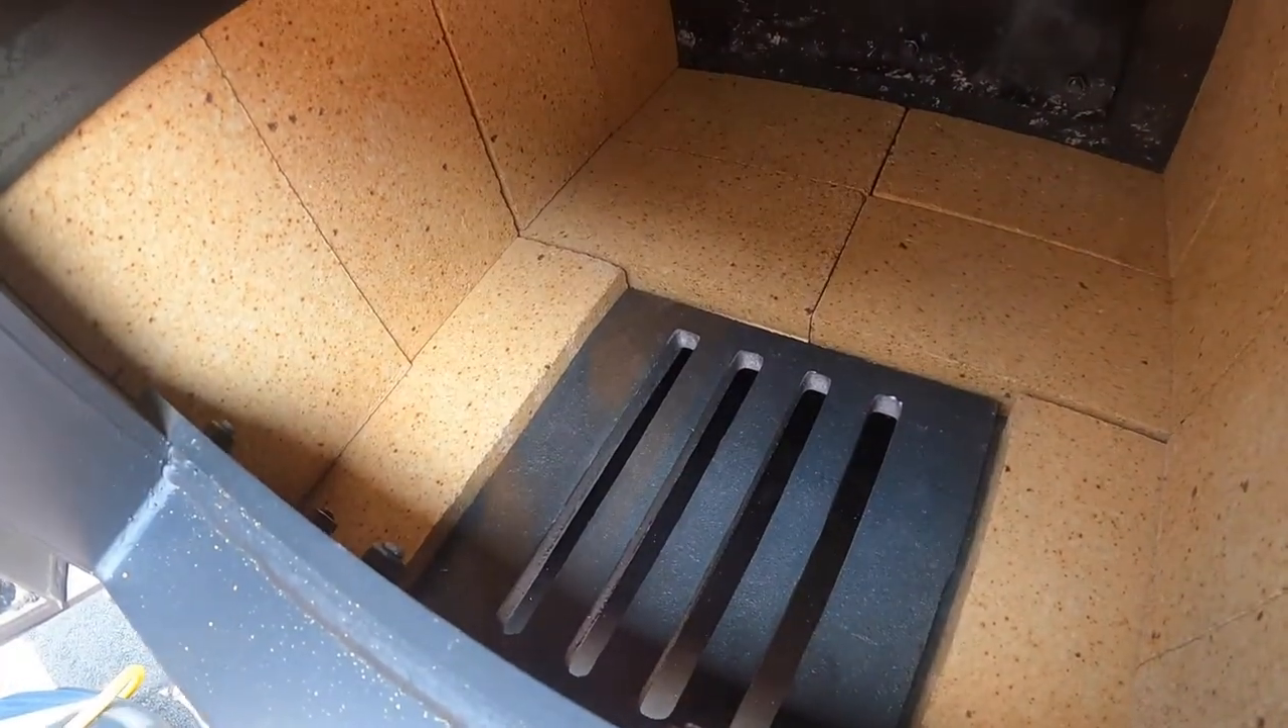Now your fire grate is inside your stove.